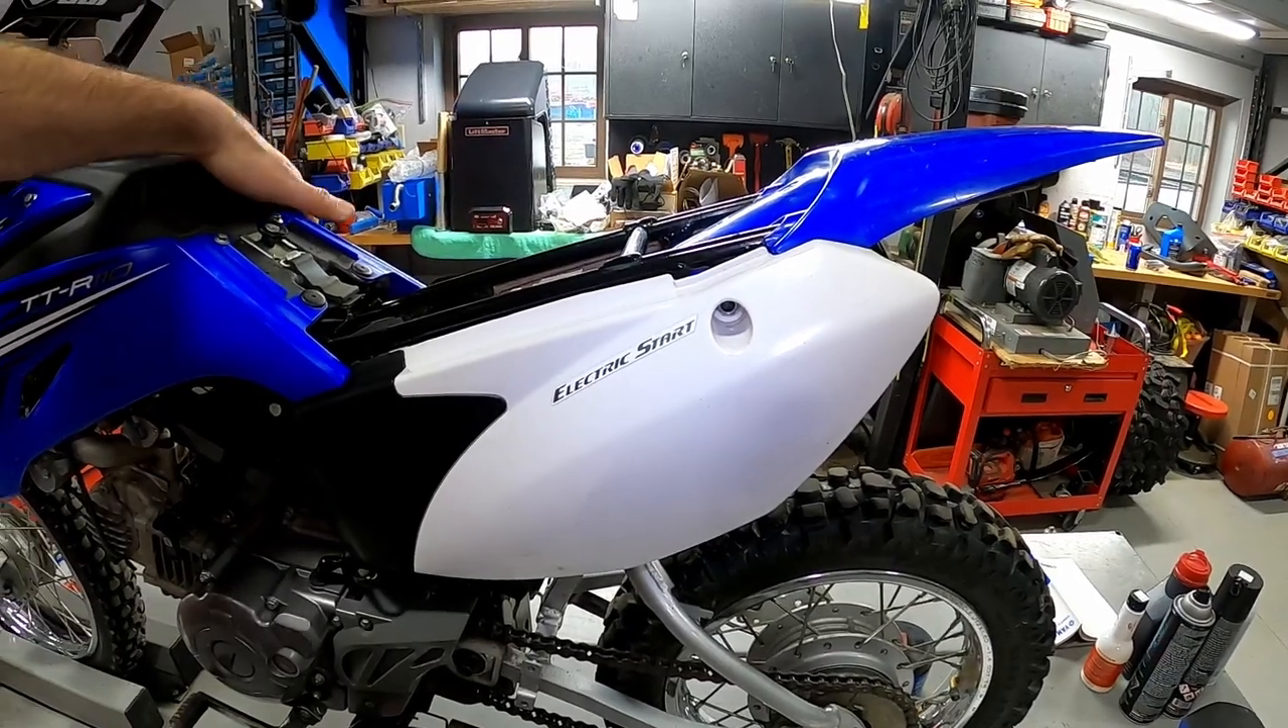So I already had the seat off because we did that air filter service on that side.